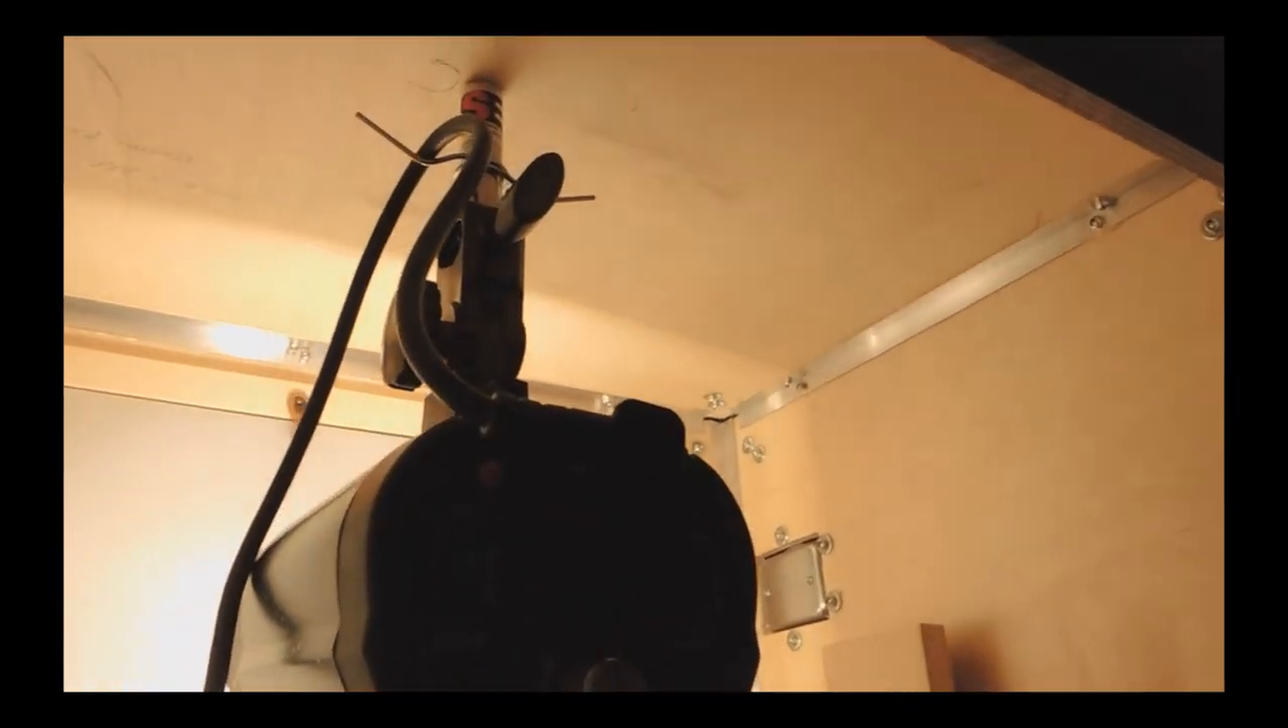I've hung my flash from the ceiling.